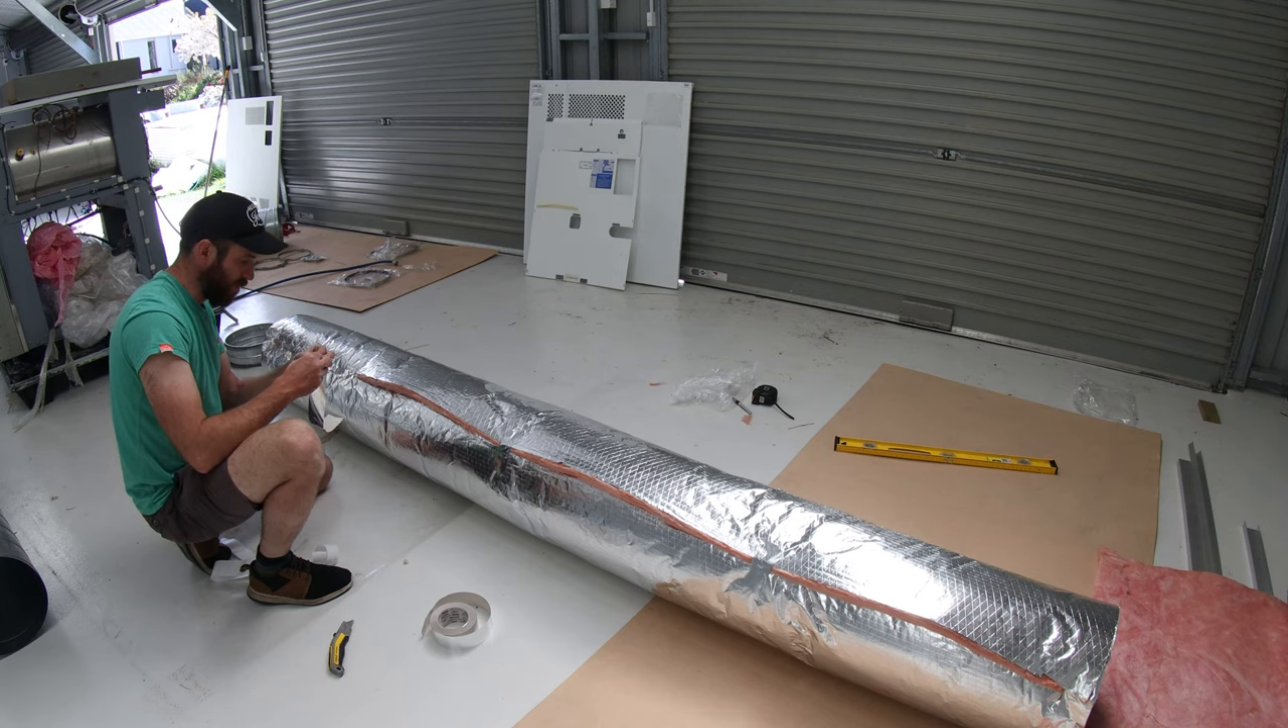So the insulation is on and it's wrapped around and then we're just sealing it up with this foil tape.